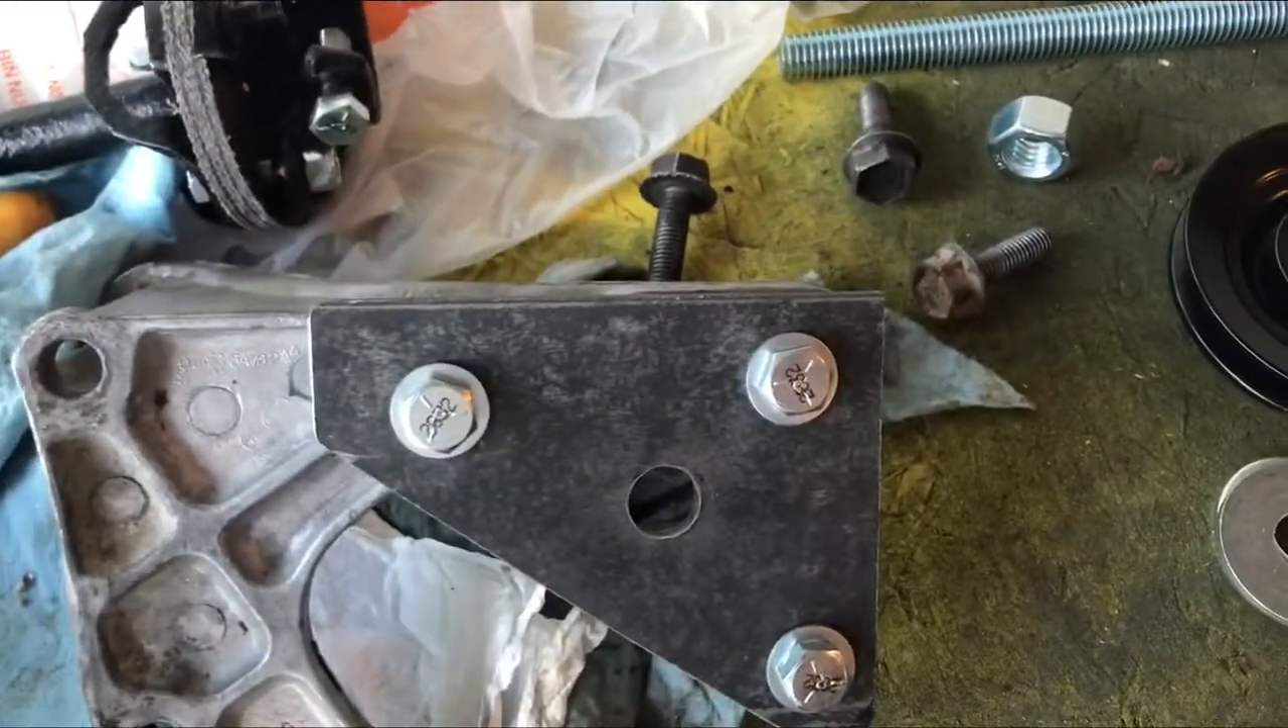My new fabricated bracket is sitting here on the power steering the old power steering pump bracket and it's all it all lines up well.